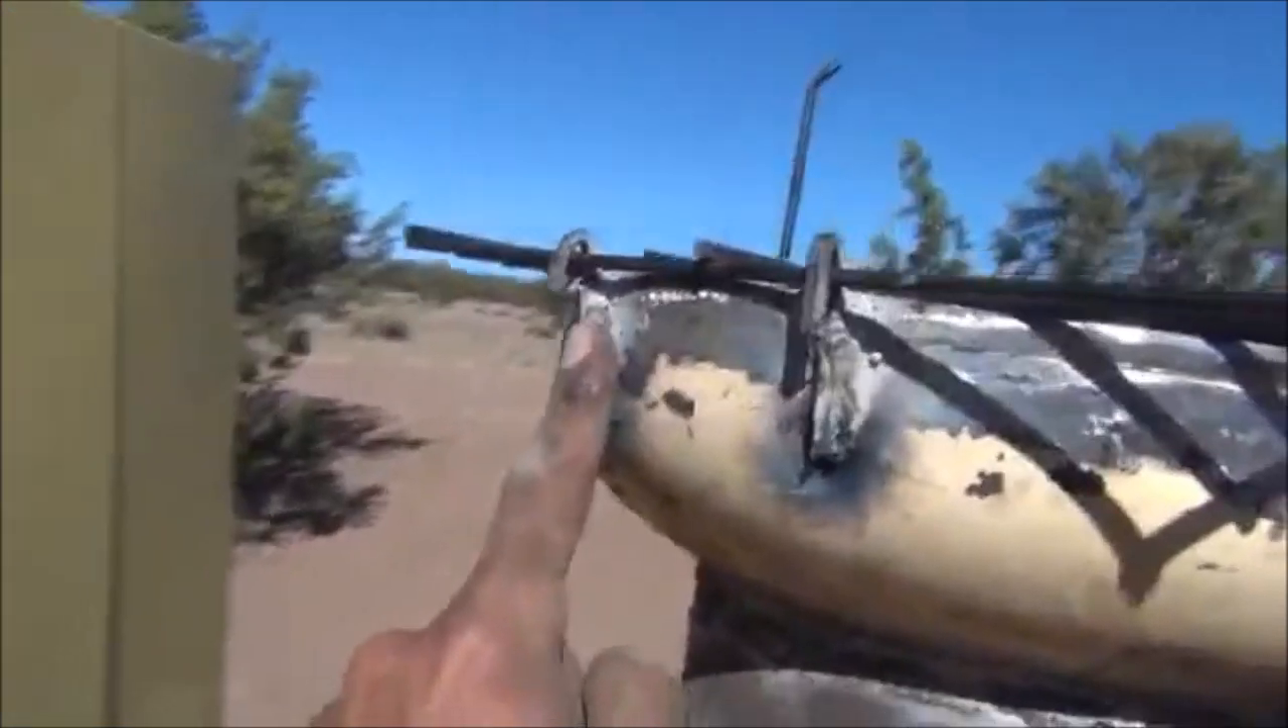I just built a couple hooked hinges over here on the back welded them on as you can see. Just holds the screen in place.